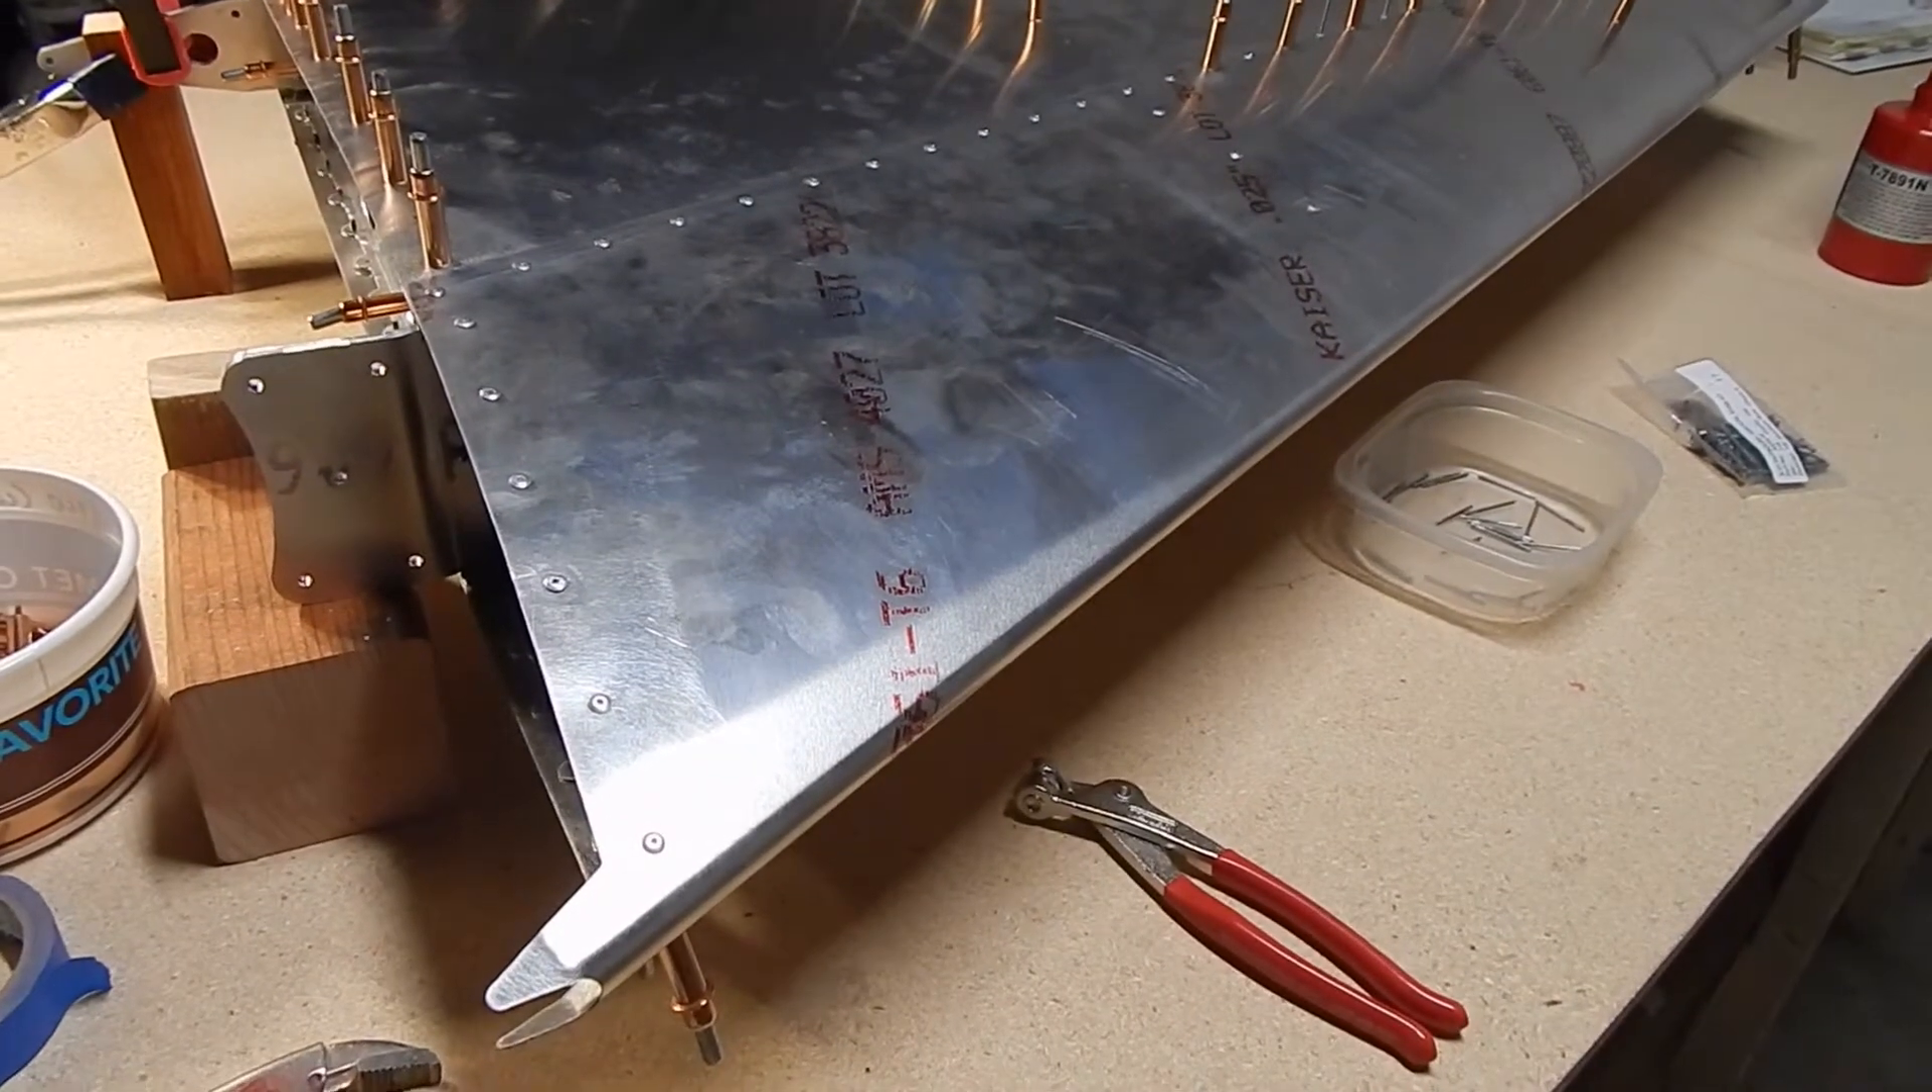The skins are back on clecoed and i'm starting riveting.